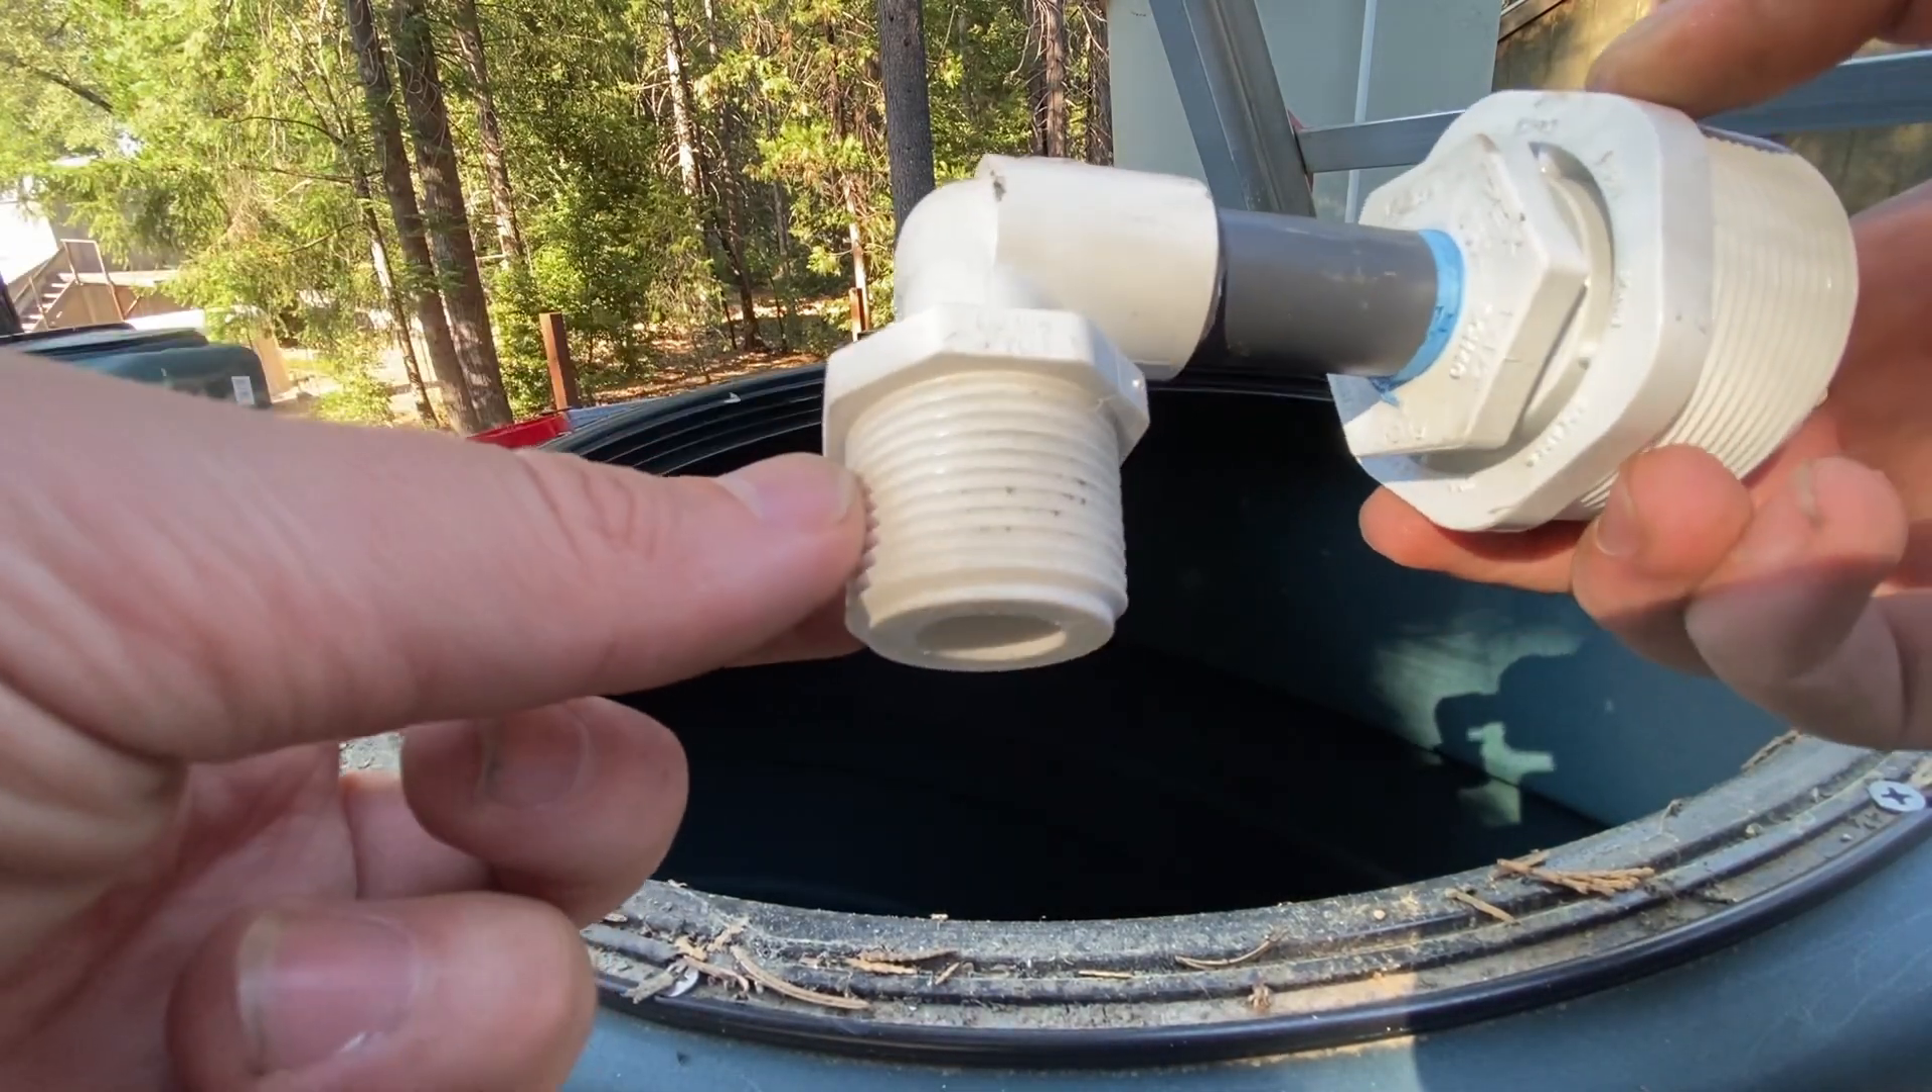I haven't put the float valve on here yet.